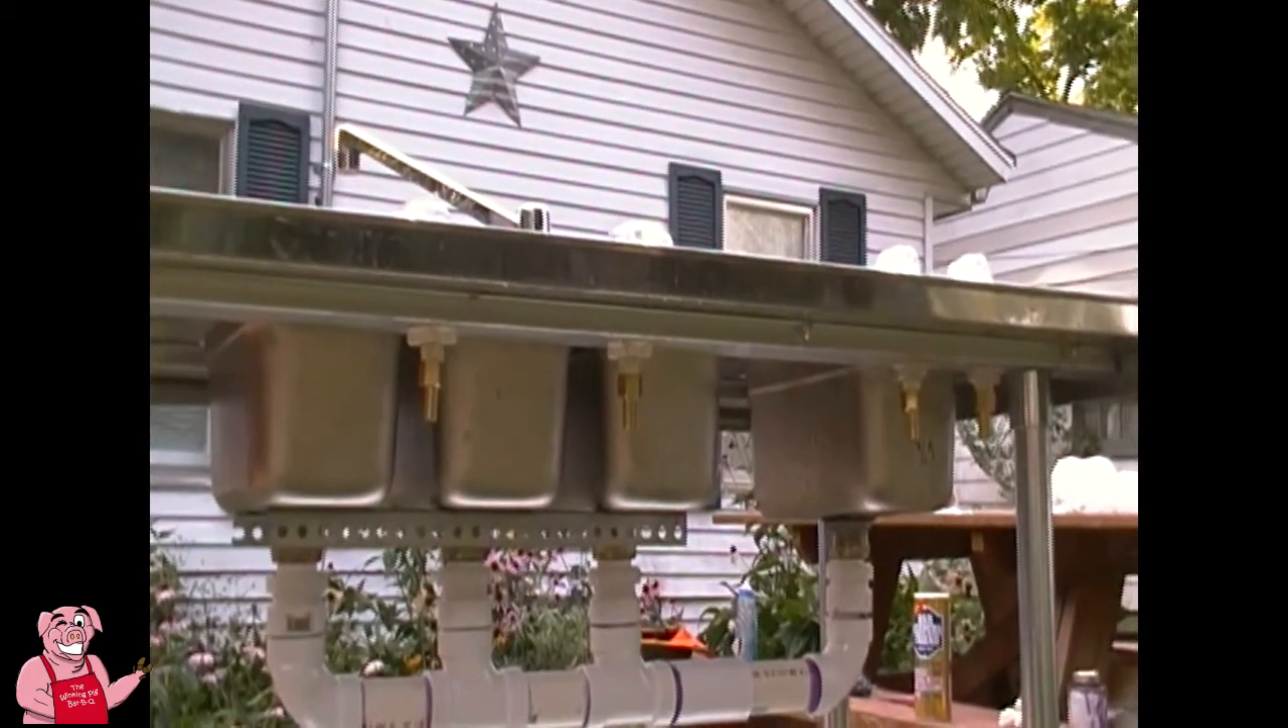Alright guys, so there we go, we got both our sinks. We got the barbed fittings on there.